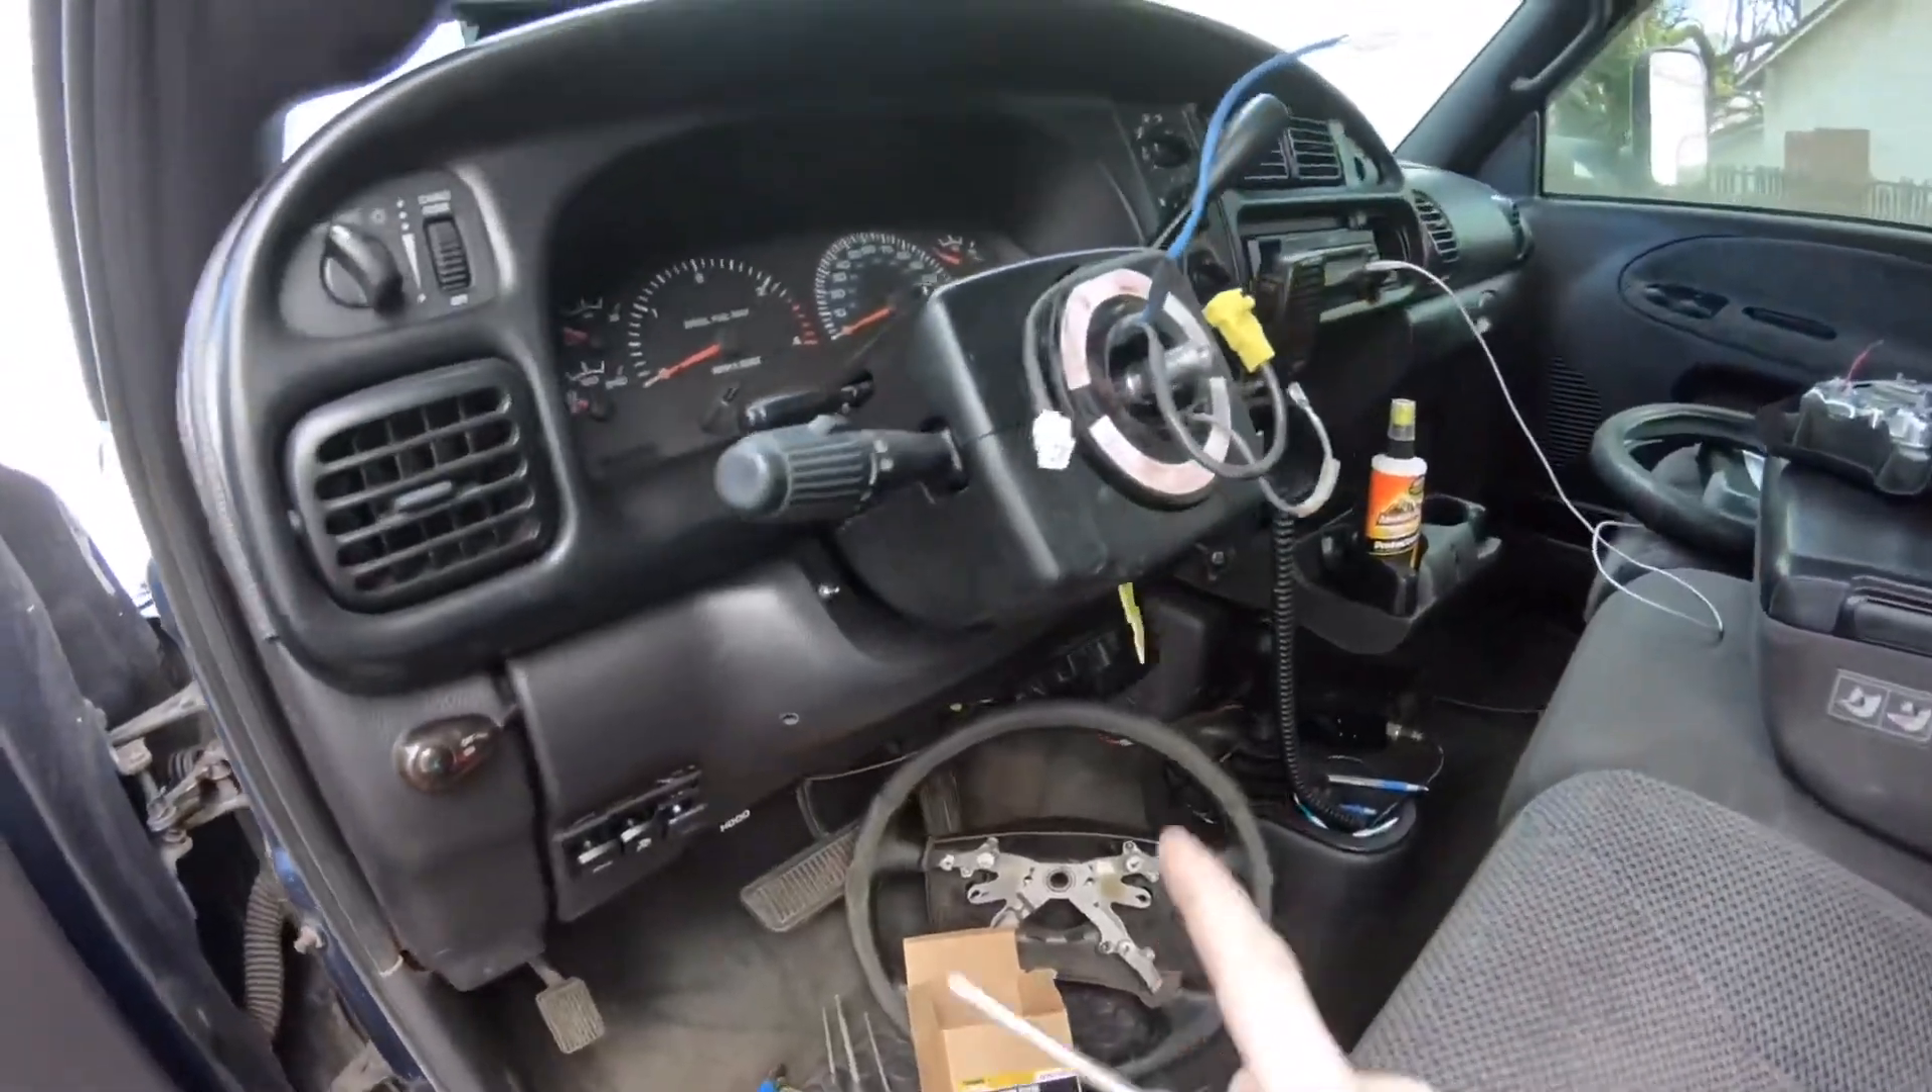All right so I got the steering wheel off.